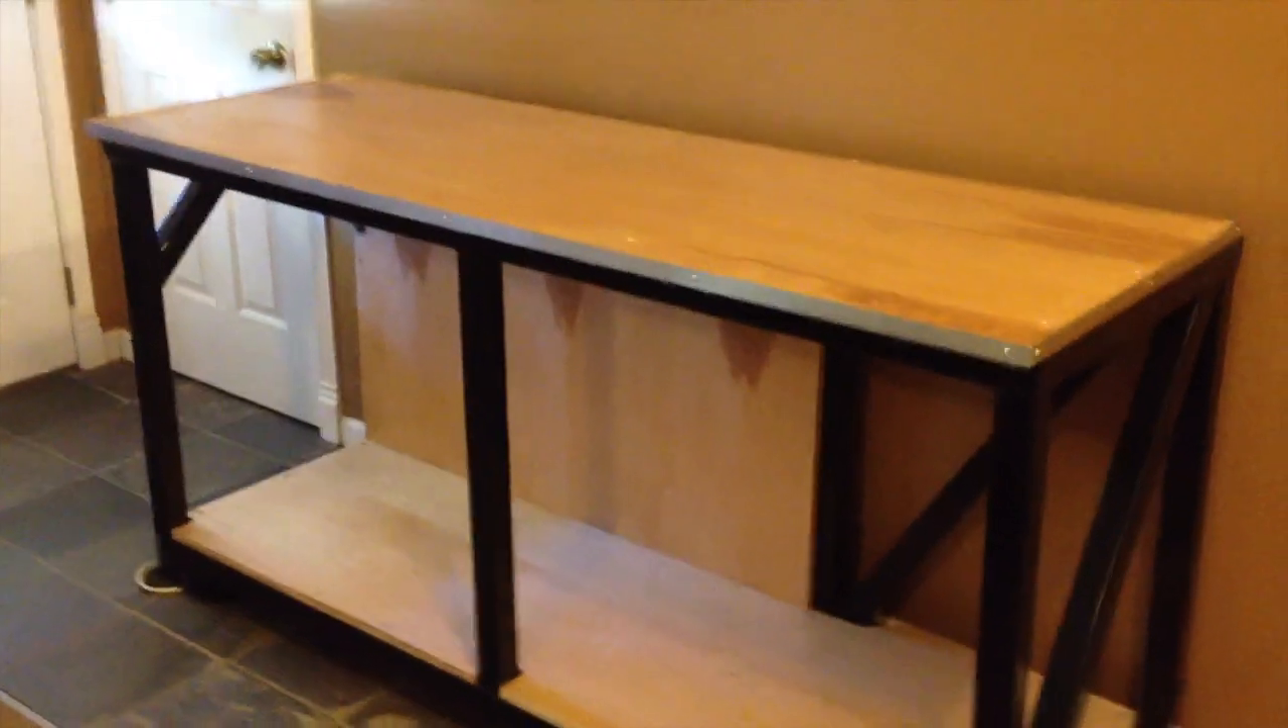Okay so here's the wood all installed and i've trimmed it out with a little bit of aluminum around the side and just to basically give you a a little close-up of what i was talking about.